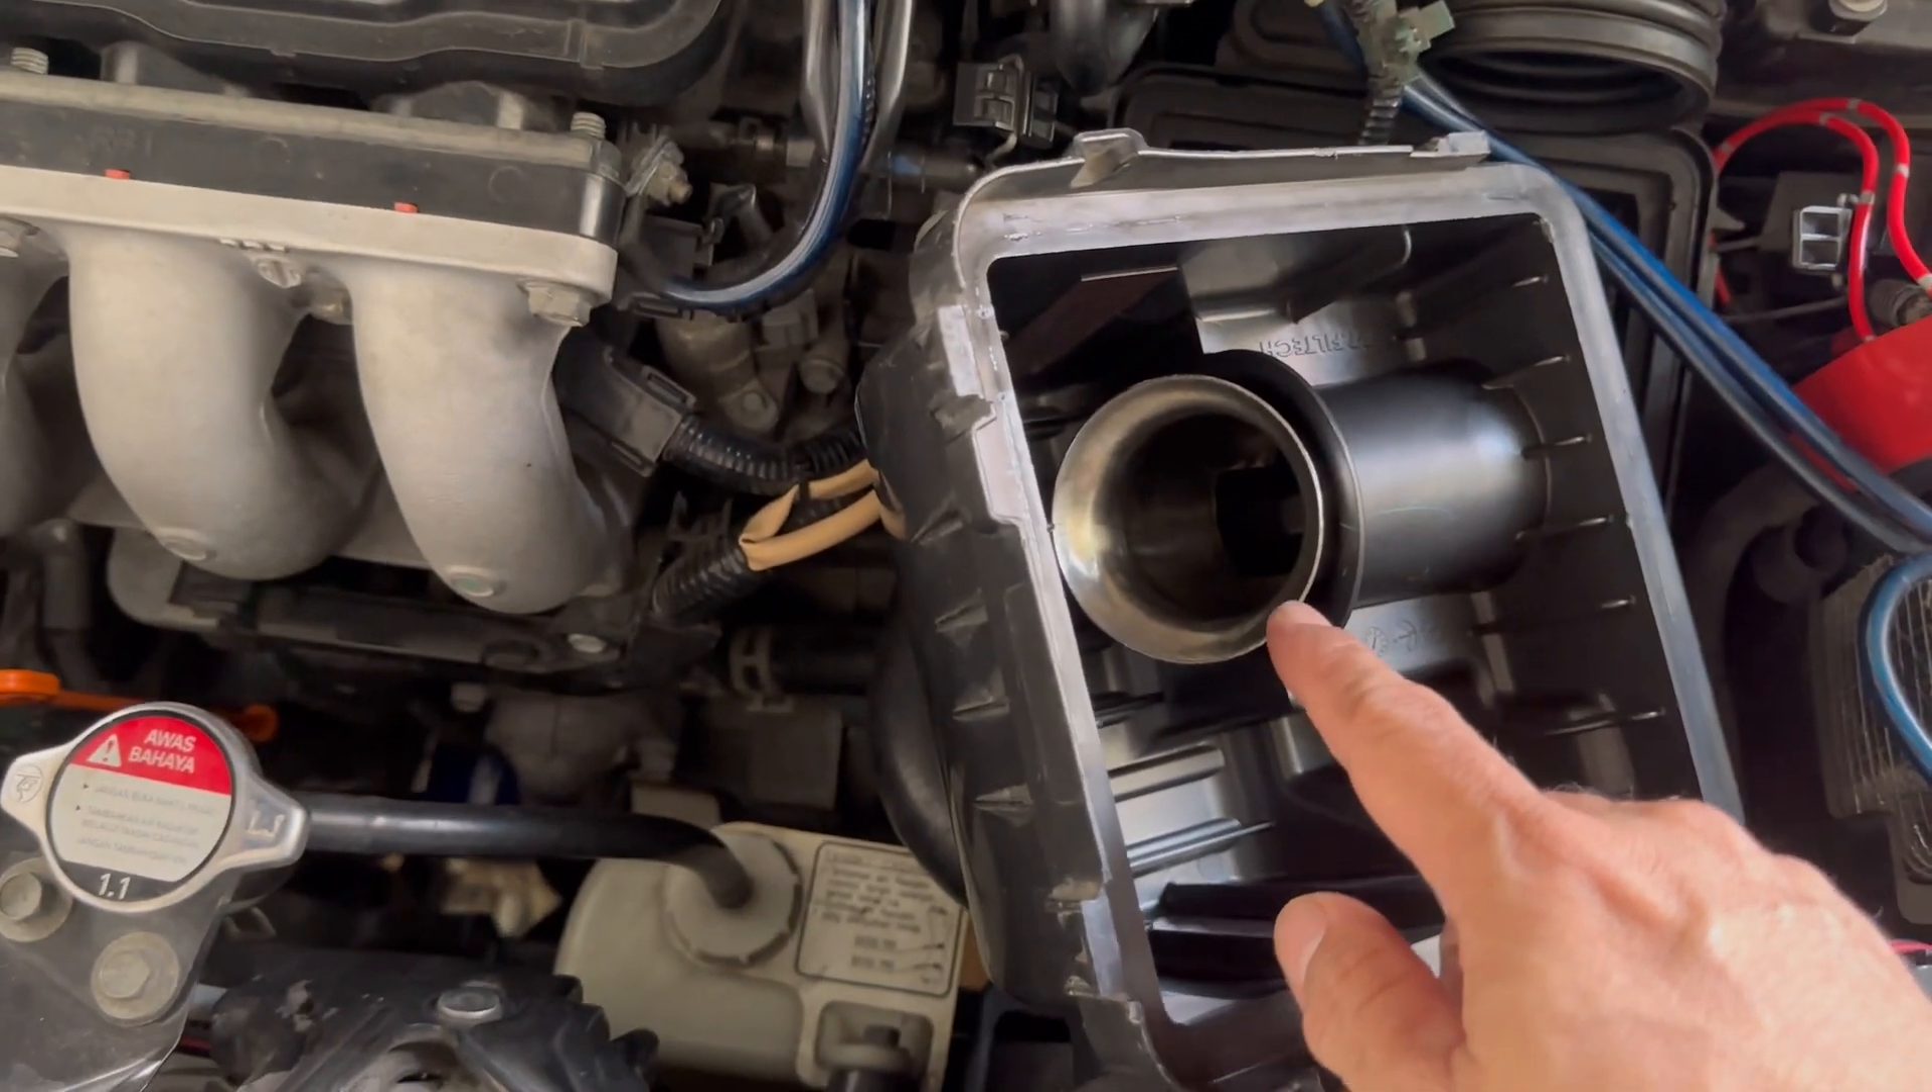Ini udah terpasang ya dan rapi corongnya ini.